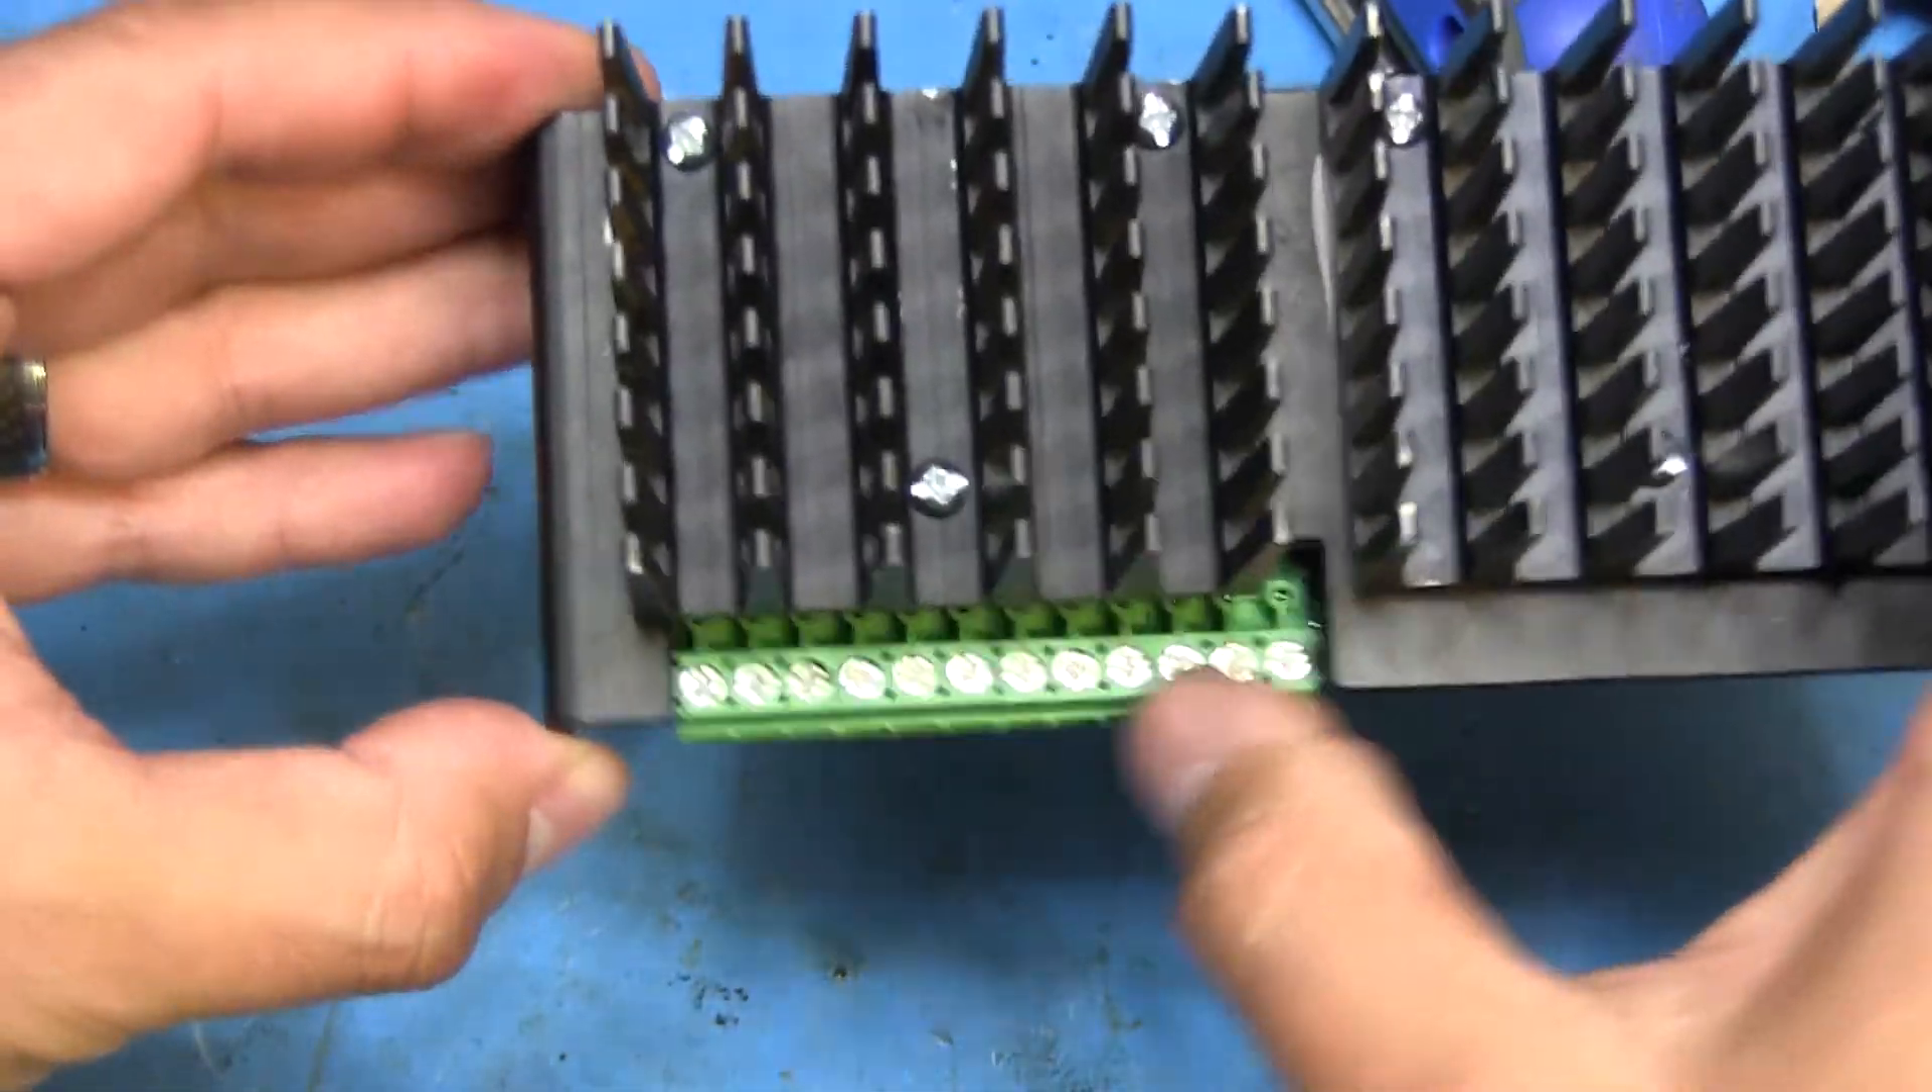That's it all assembled i got all the screws on there got the heat sinks on thermal pads uh the interface board is back on there.